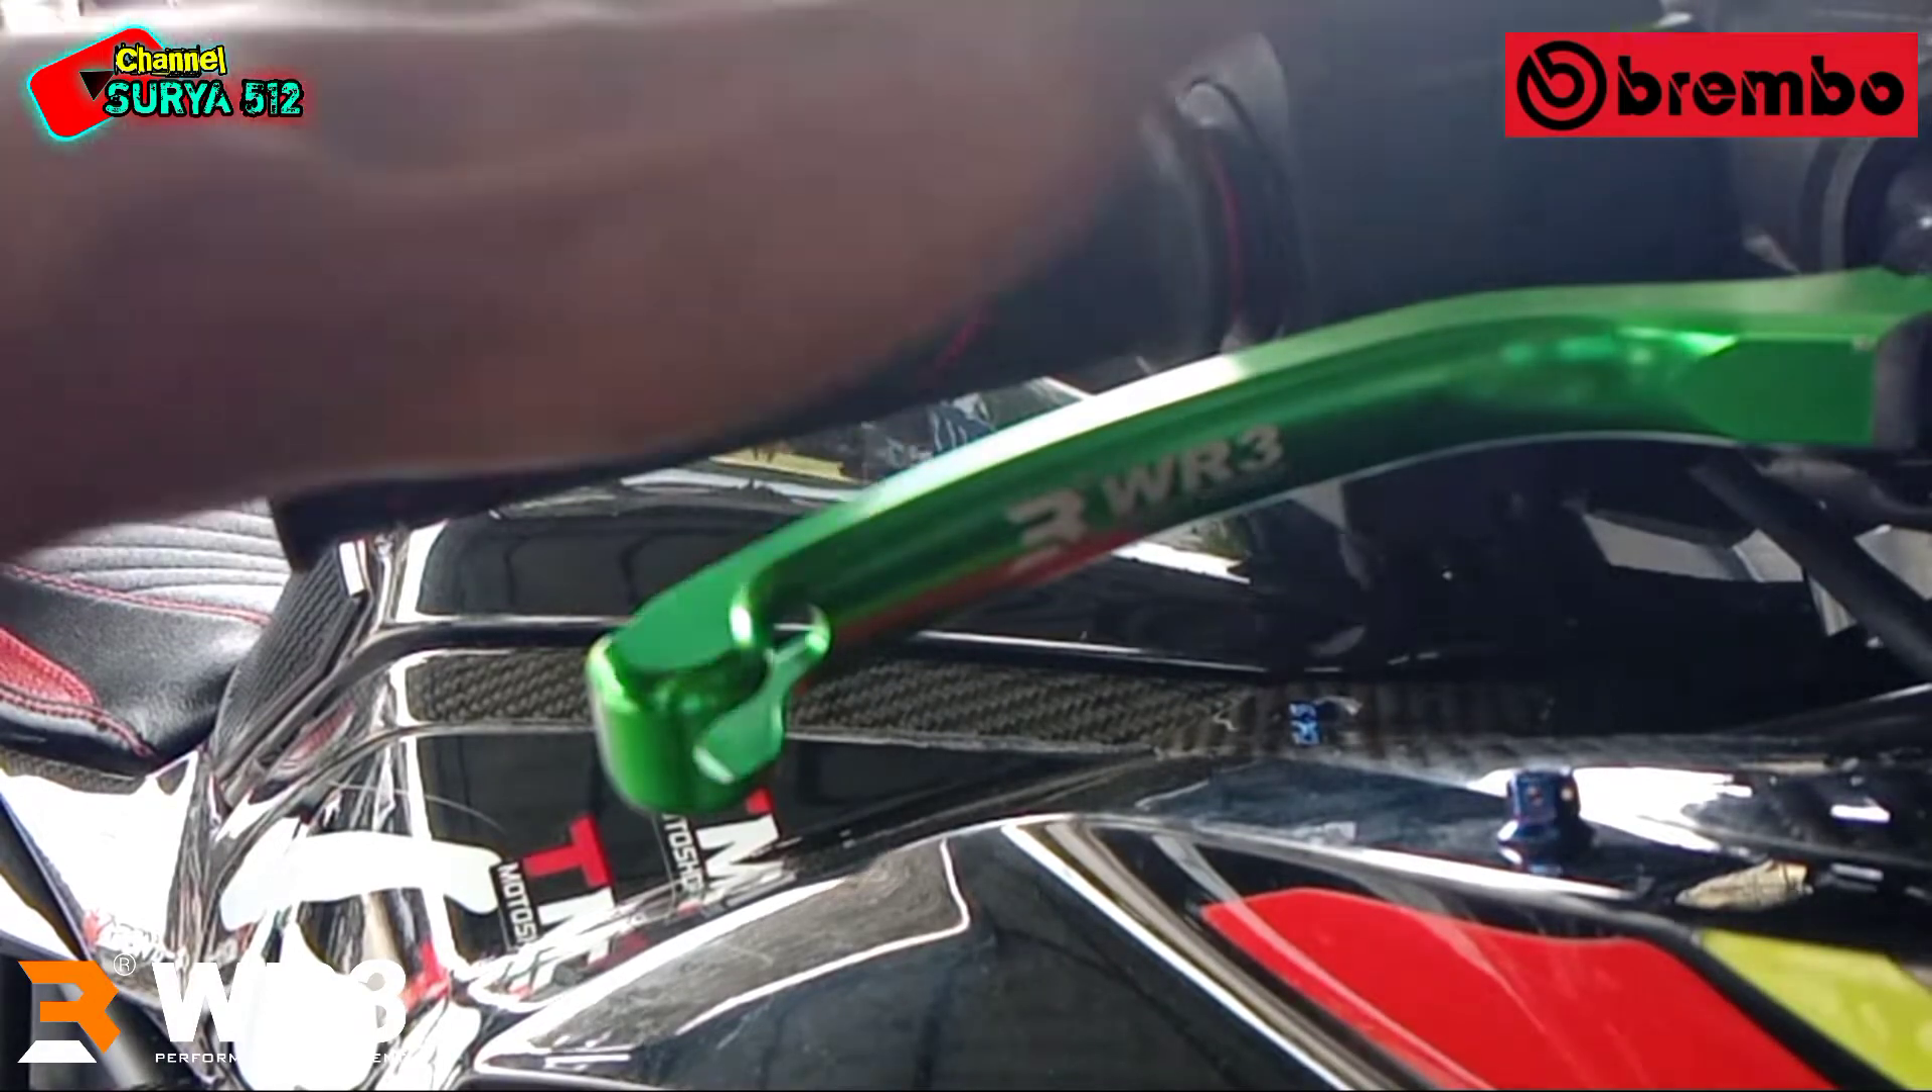Oke jadi ini udah terpasang handle nya Udah terpasang.